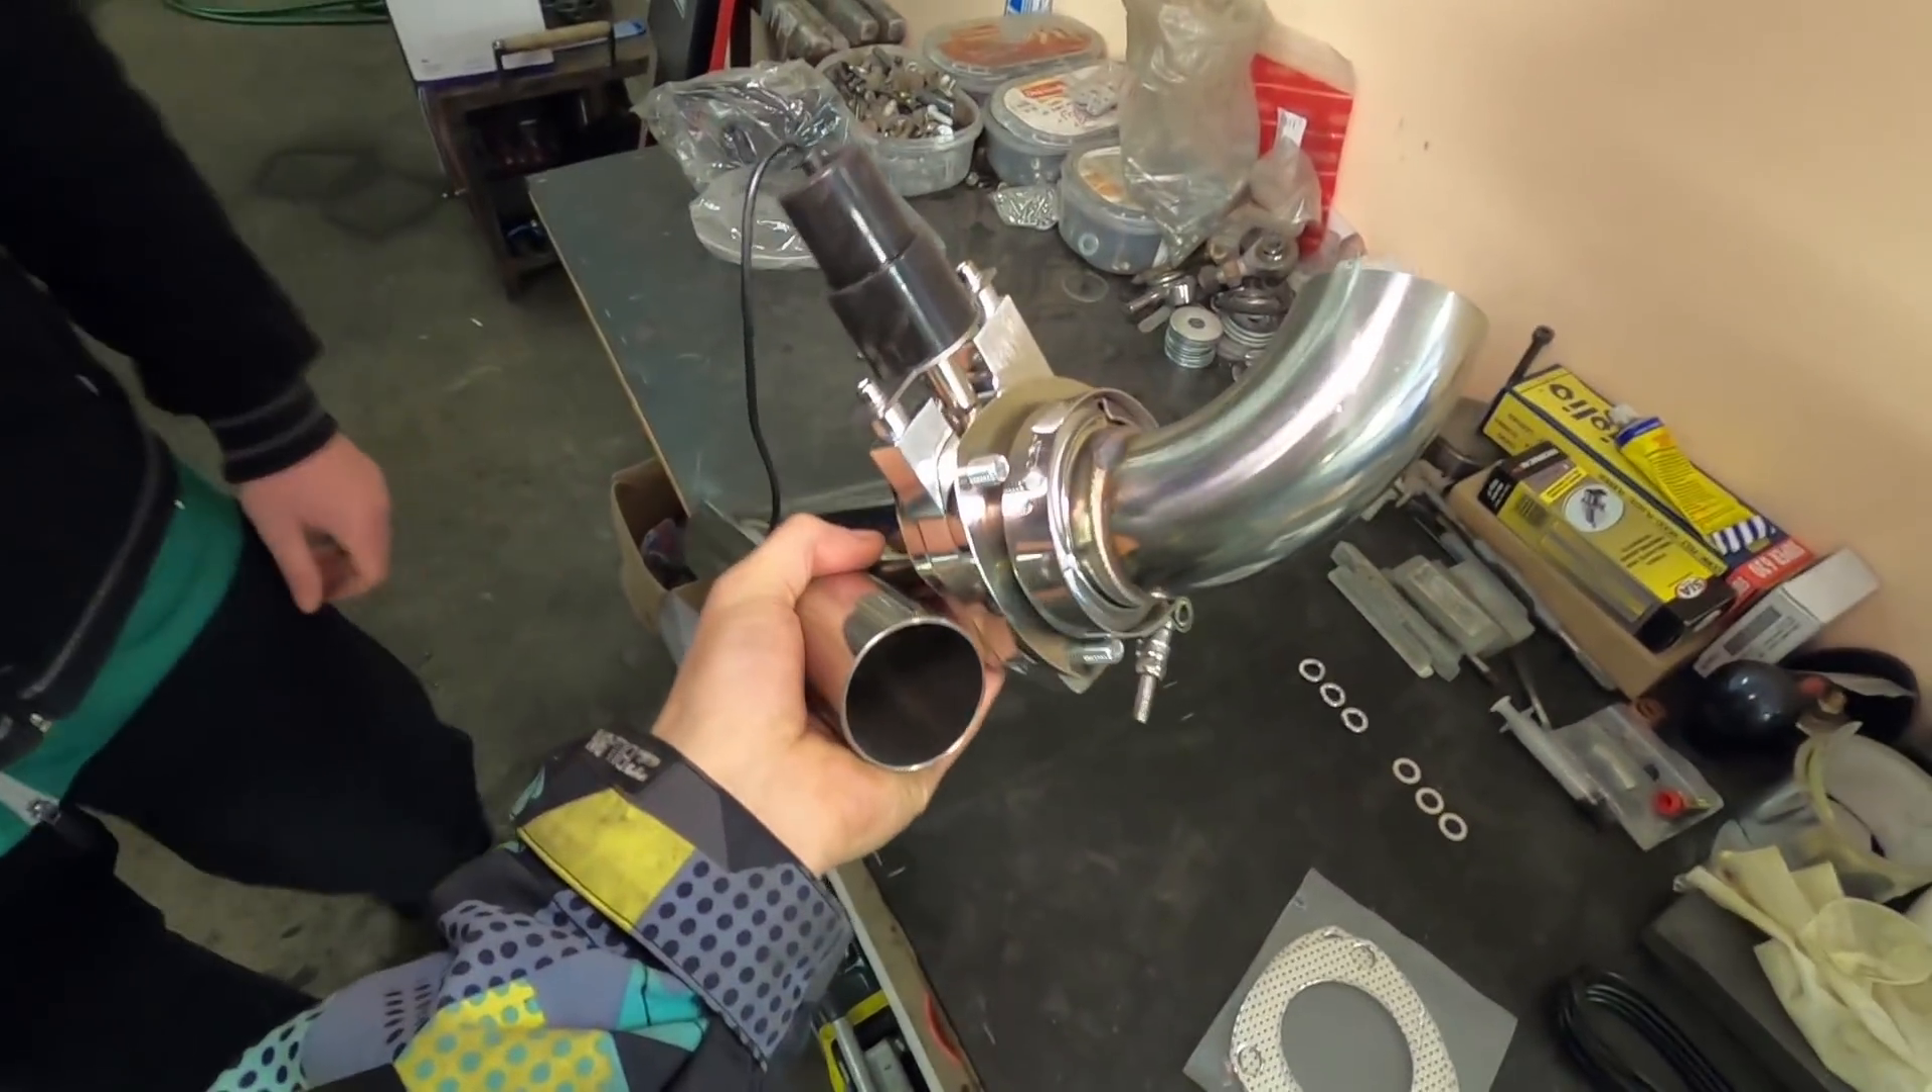Abbiamo assemblato Tutto il valvolone In questa posizione.